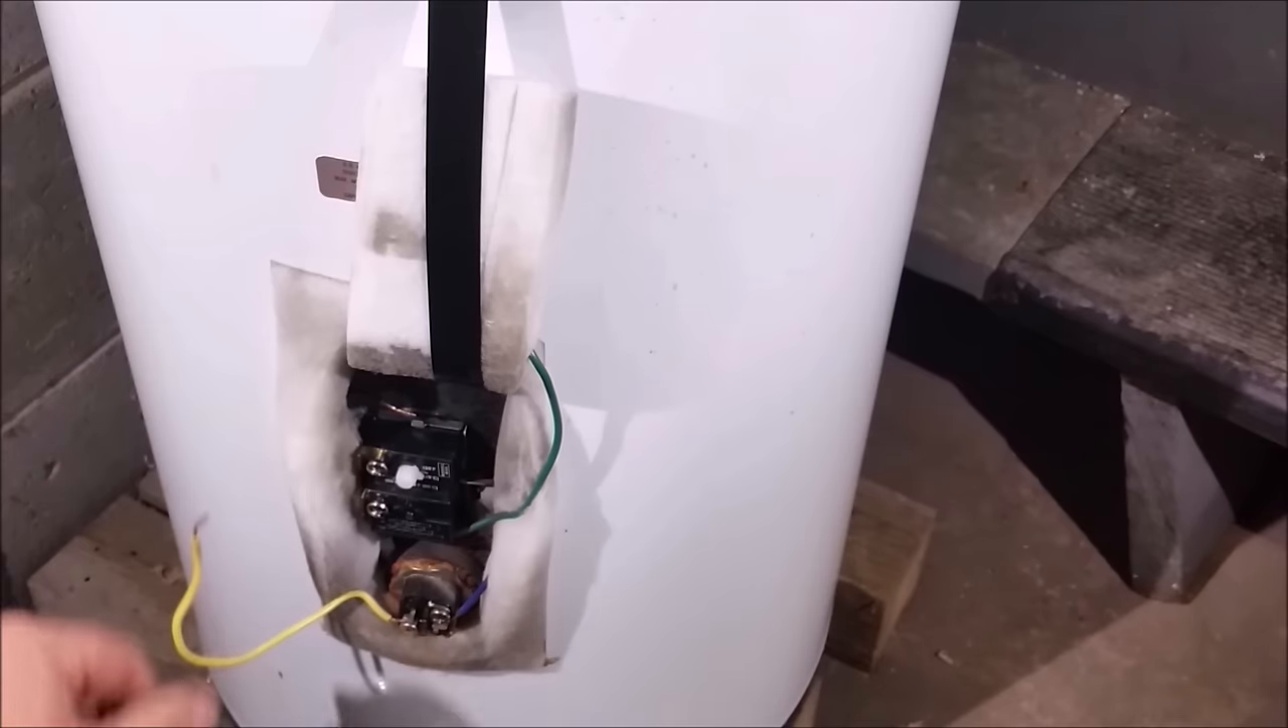All right, now that we've got the thermostat clicked in and locked in, we can go ahead and reinstall those two wires.